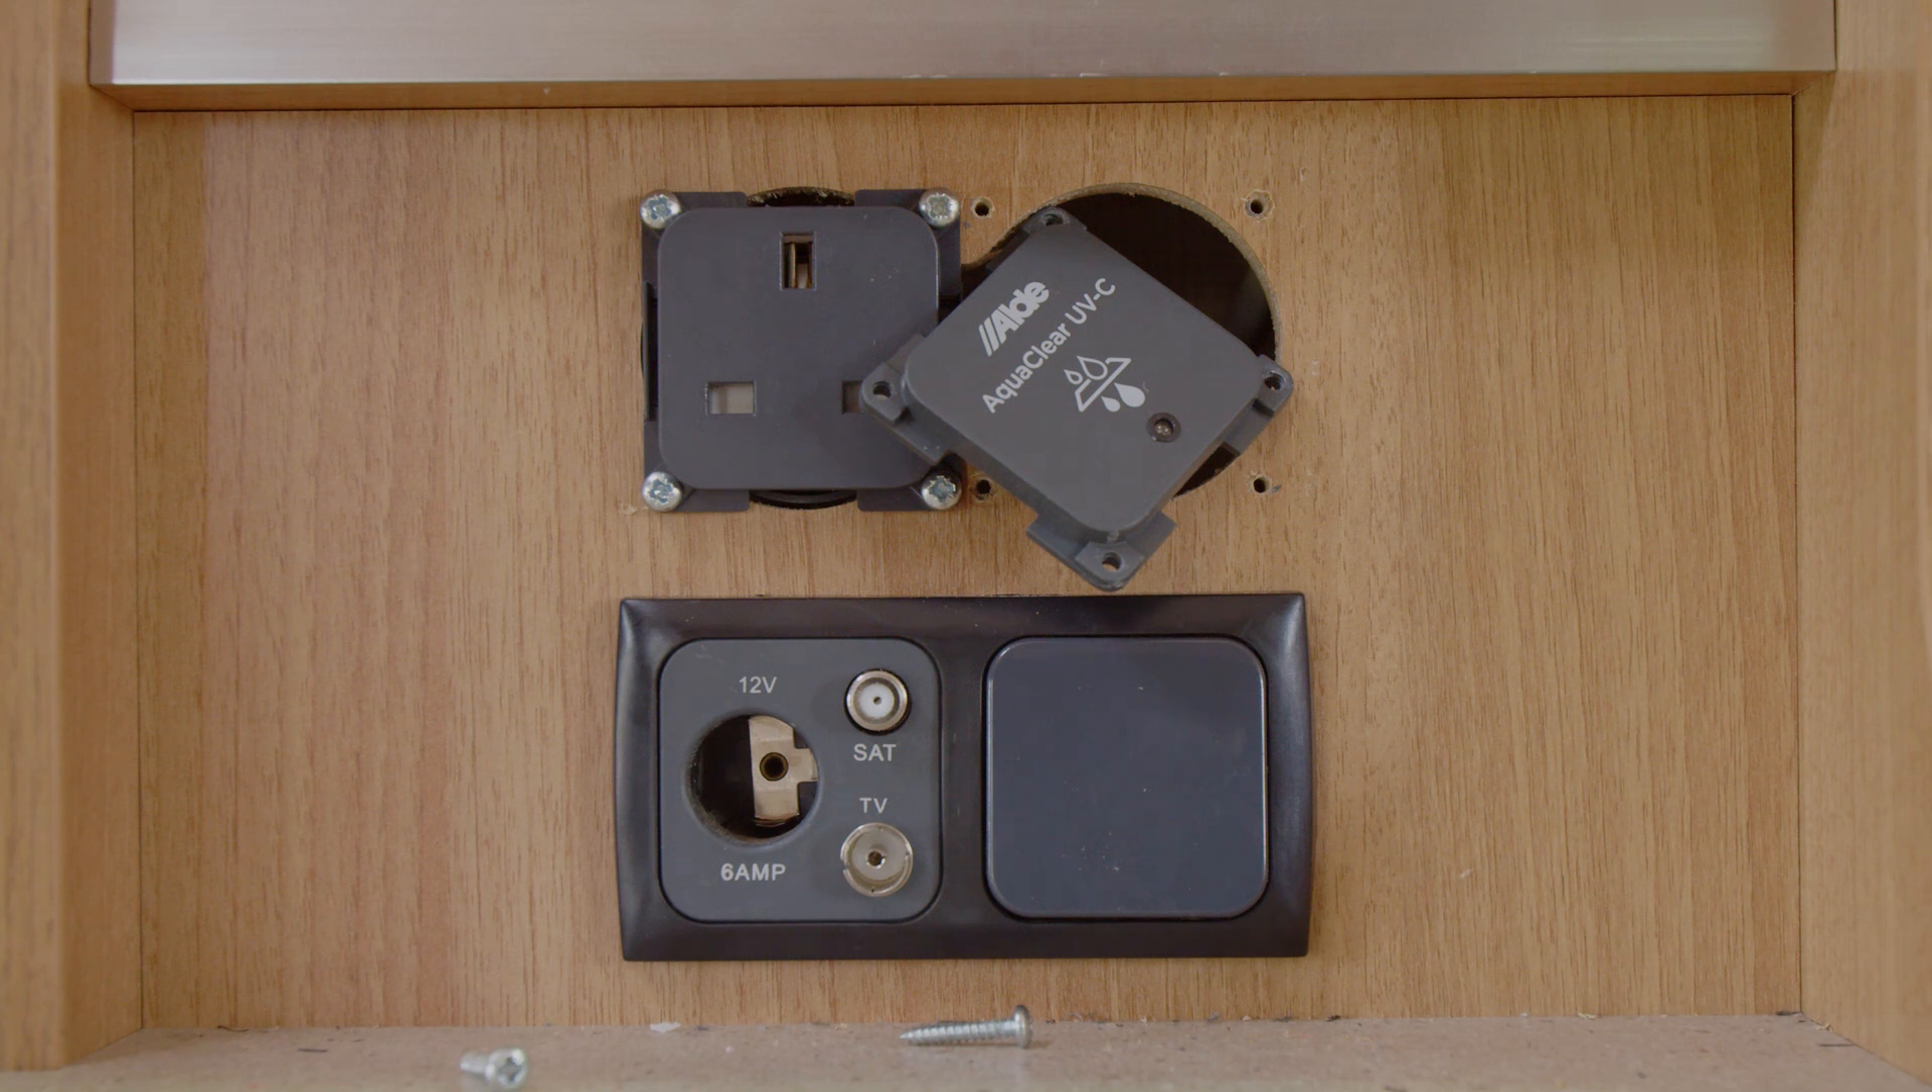As you can see the panel is the same size as the sockets.